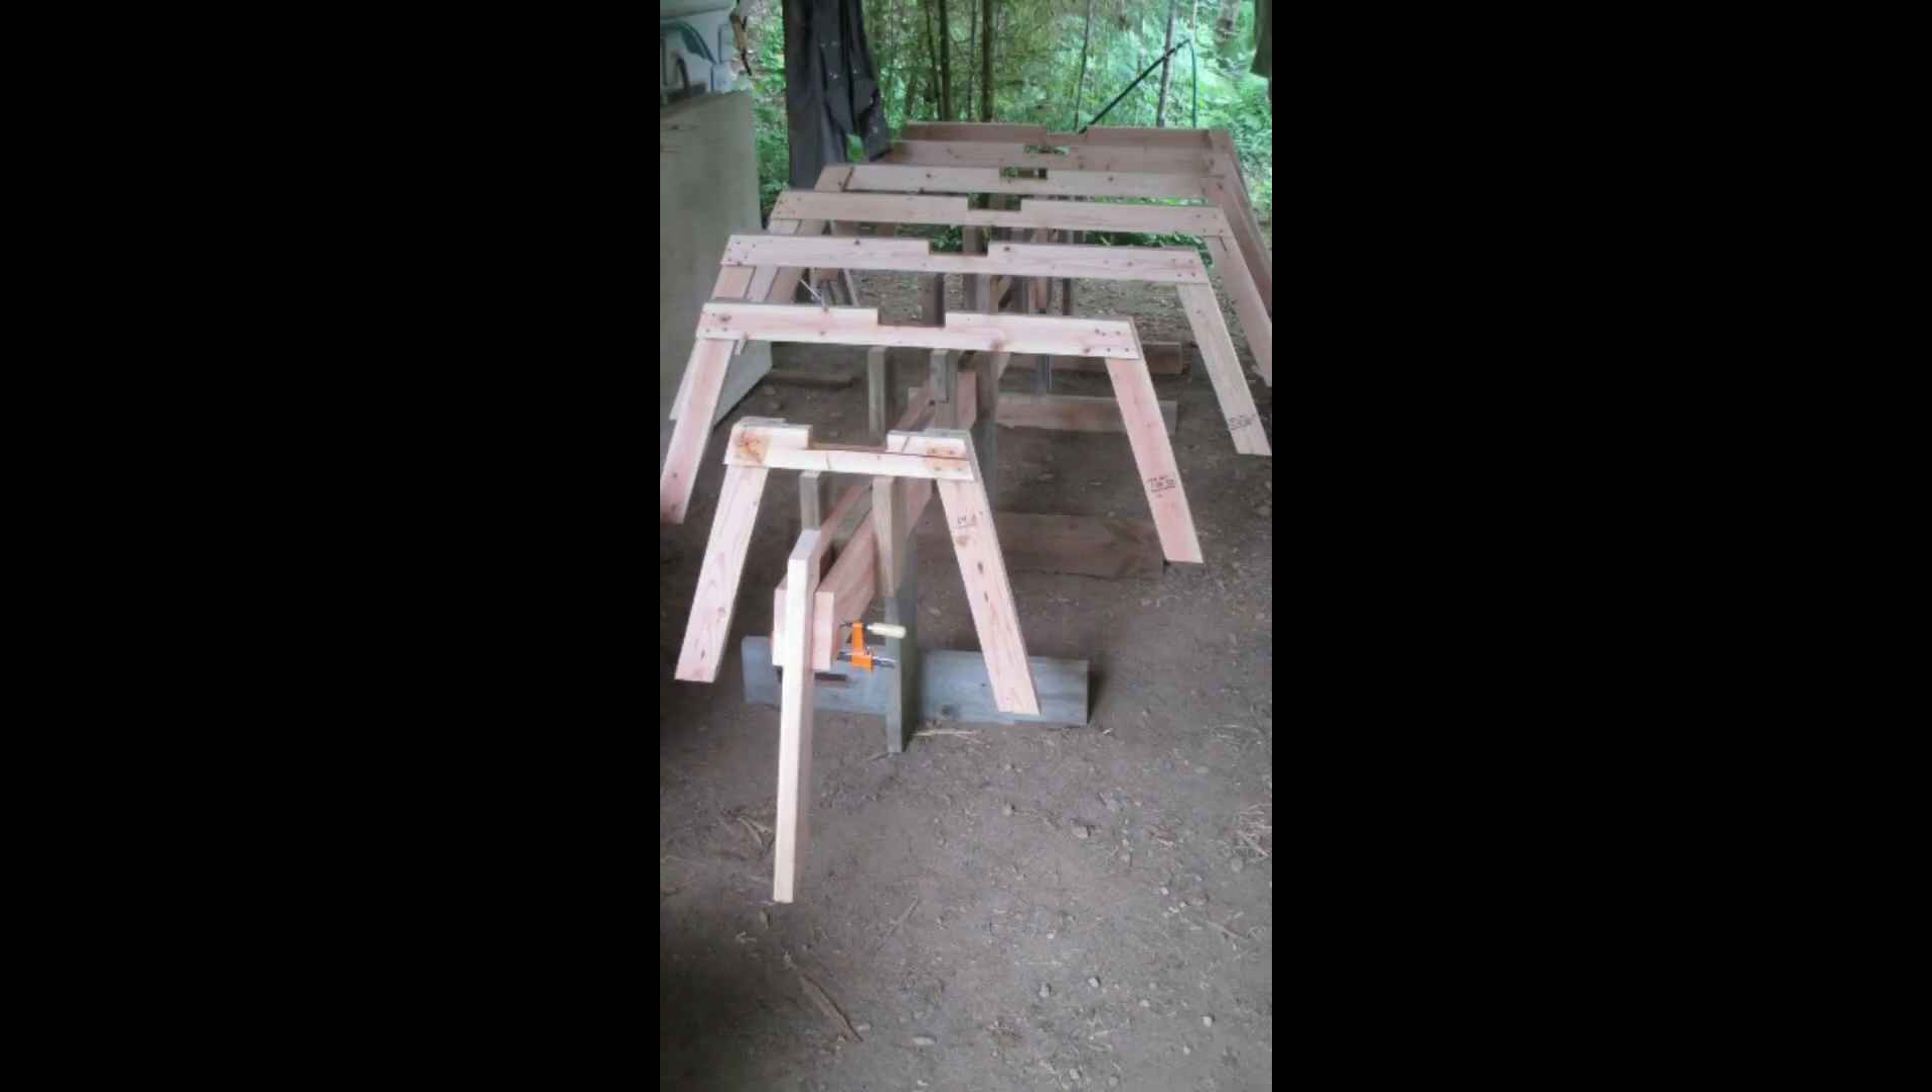It was almost cocktail hour by the time the strongback was finished, but I took the frames out of the basement and set them in place to see how it looked.